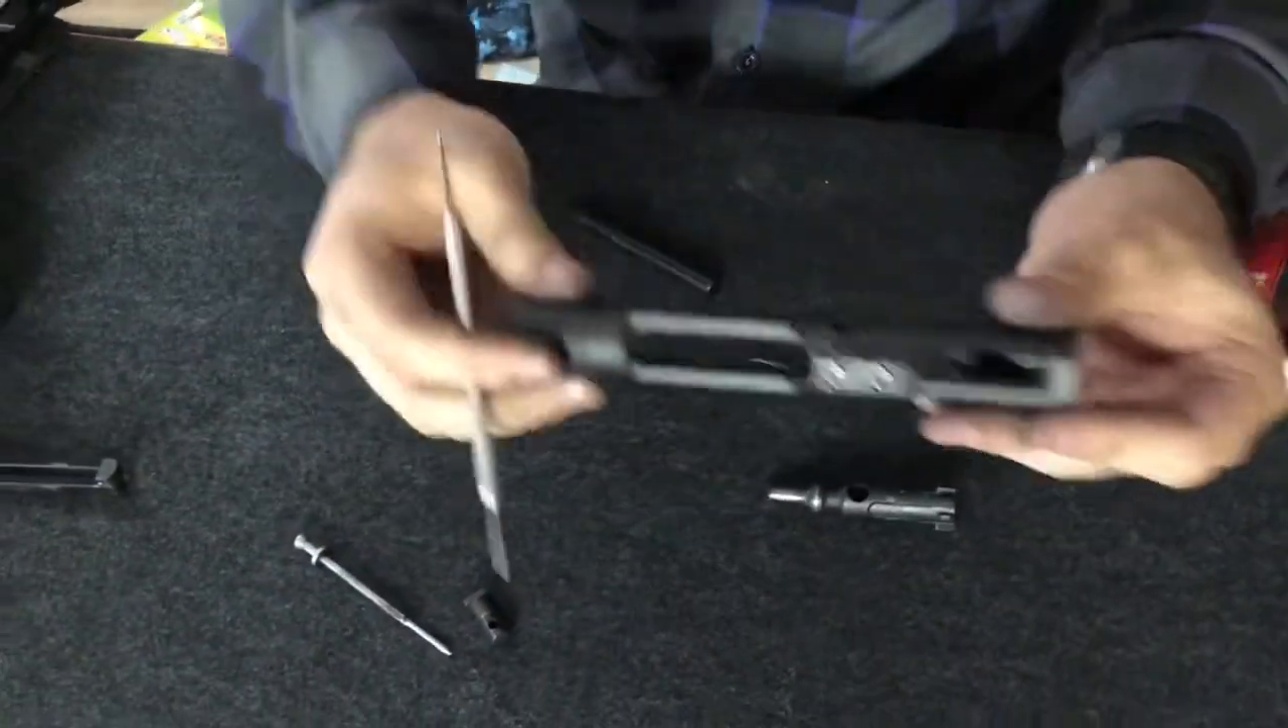Now at this point we've got an empty bolt carrier group.